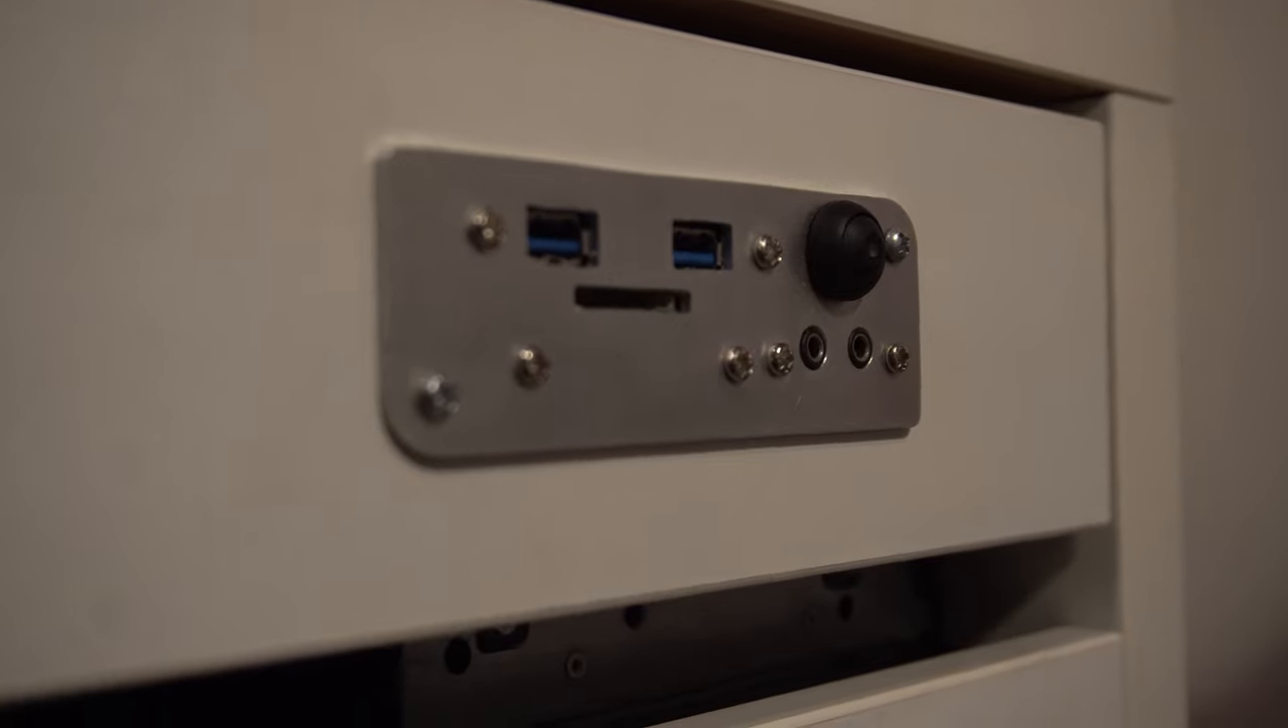So the face plate has been mounted in this drawer and I've just taken the base of it off, so the cables can just hang out into the PC.